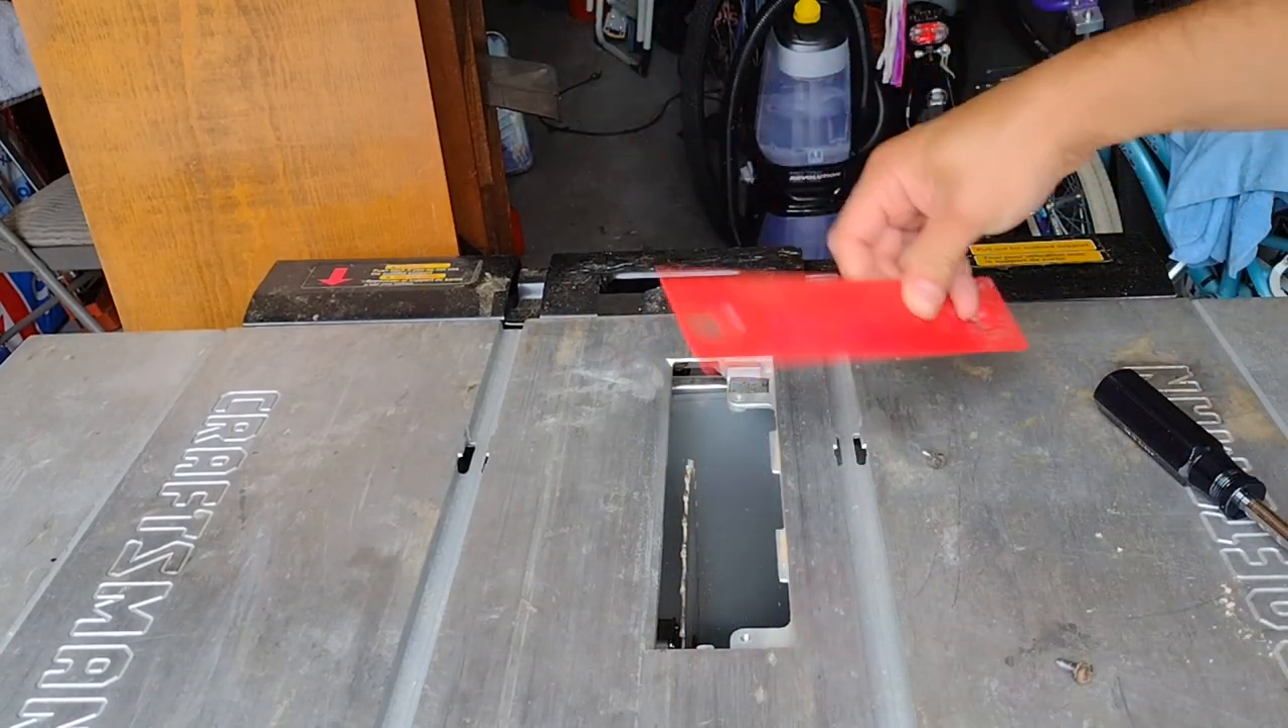Screws are off the plate comes right off.